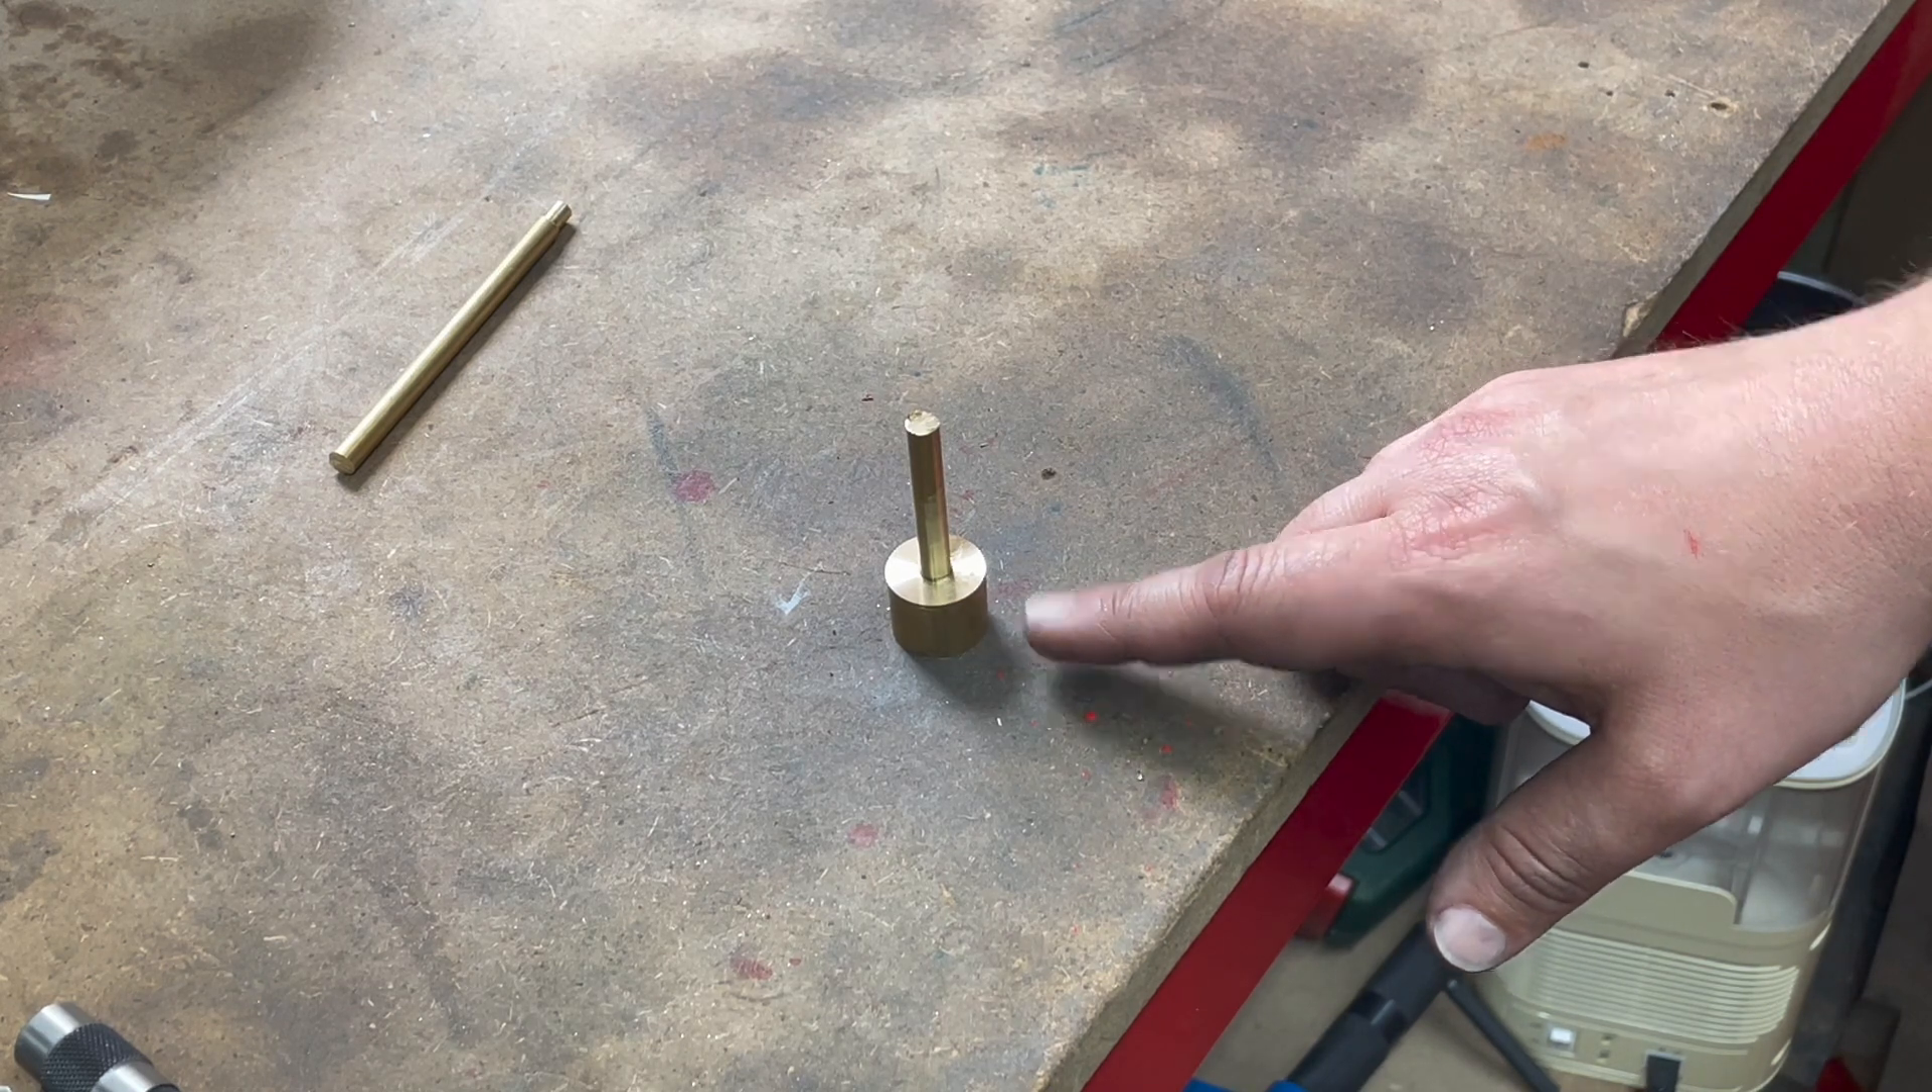There's the piston head we just faced and reamed out and here's some nominal quarter inch brass put in there with a bit of Loctite.